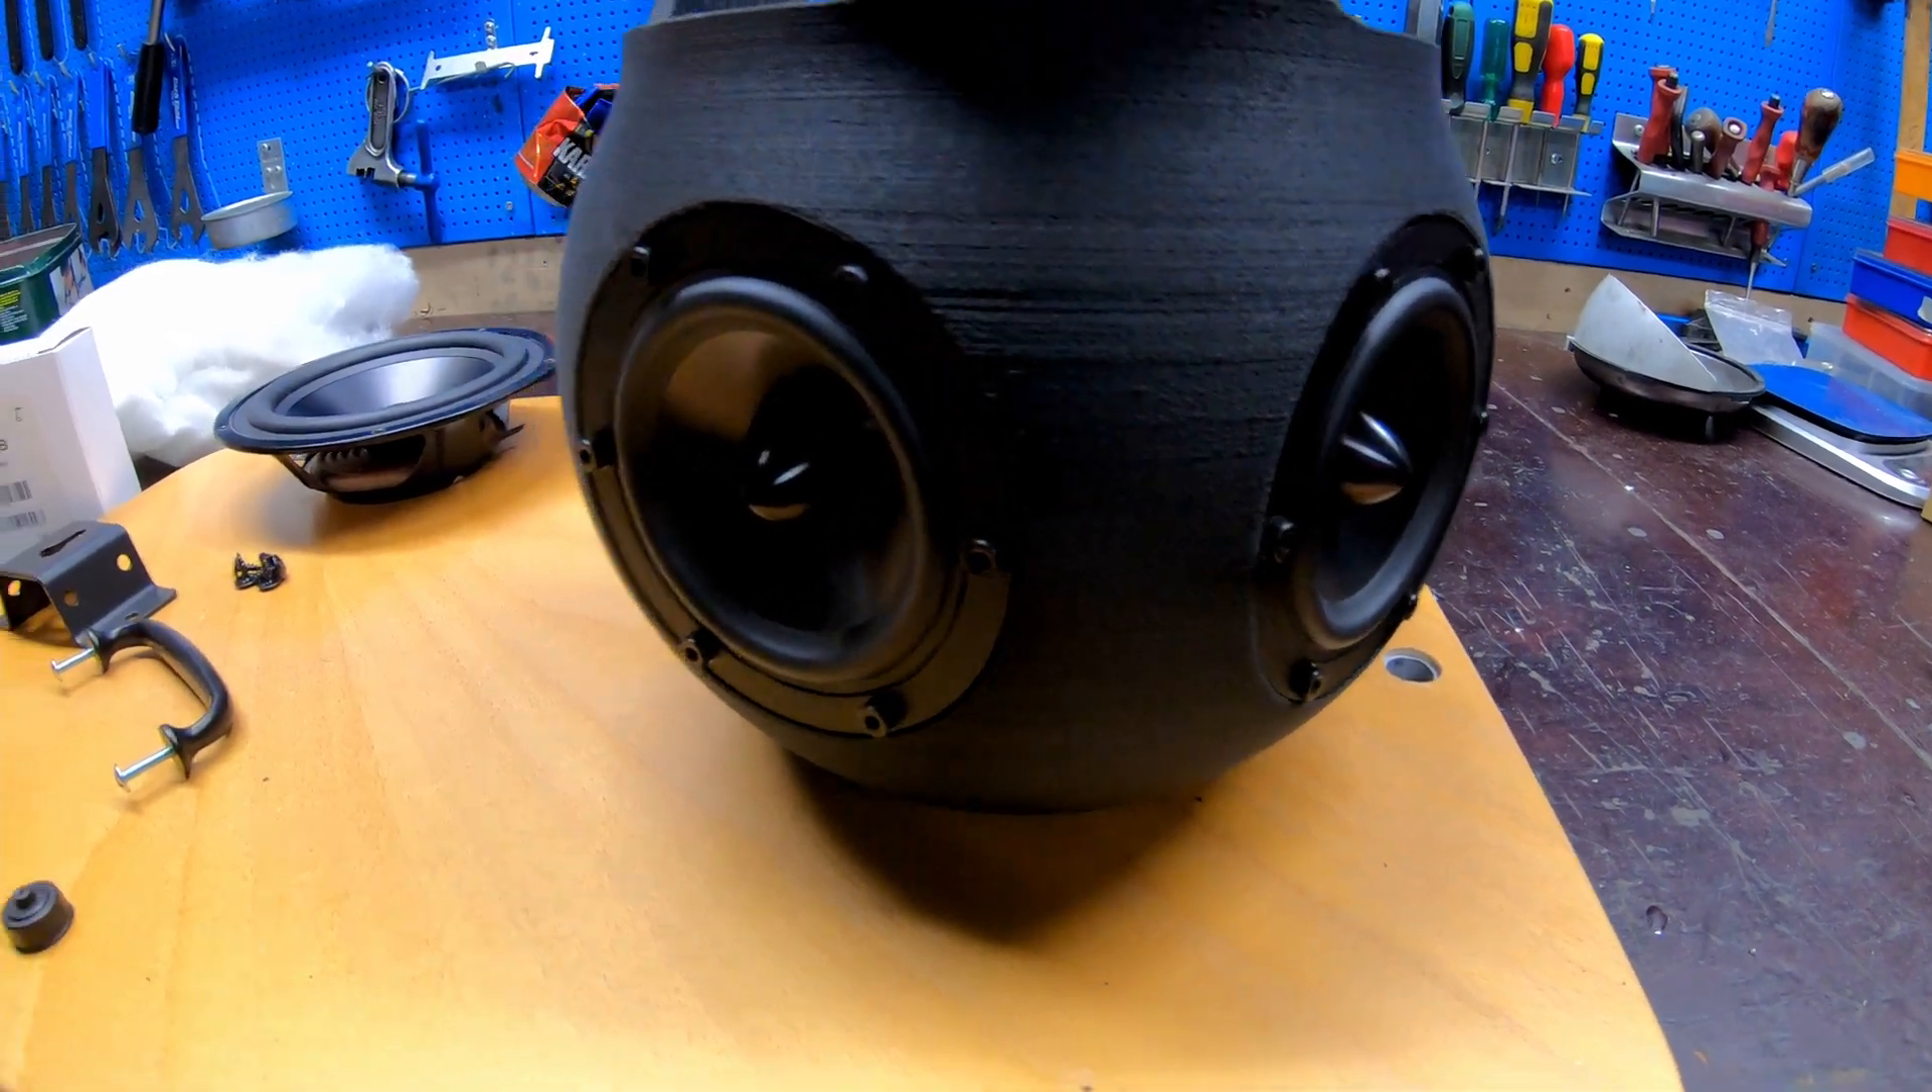Now we have the drivers soldered in place and you can see the drivers mounted here with the six screws.